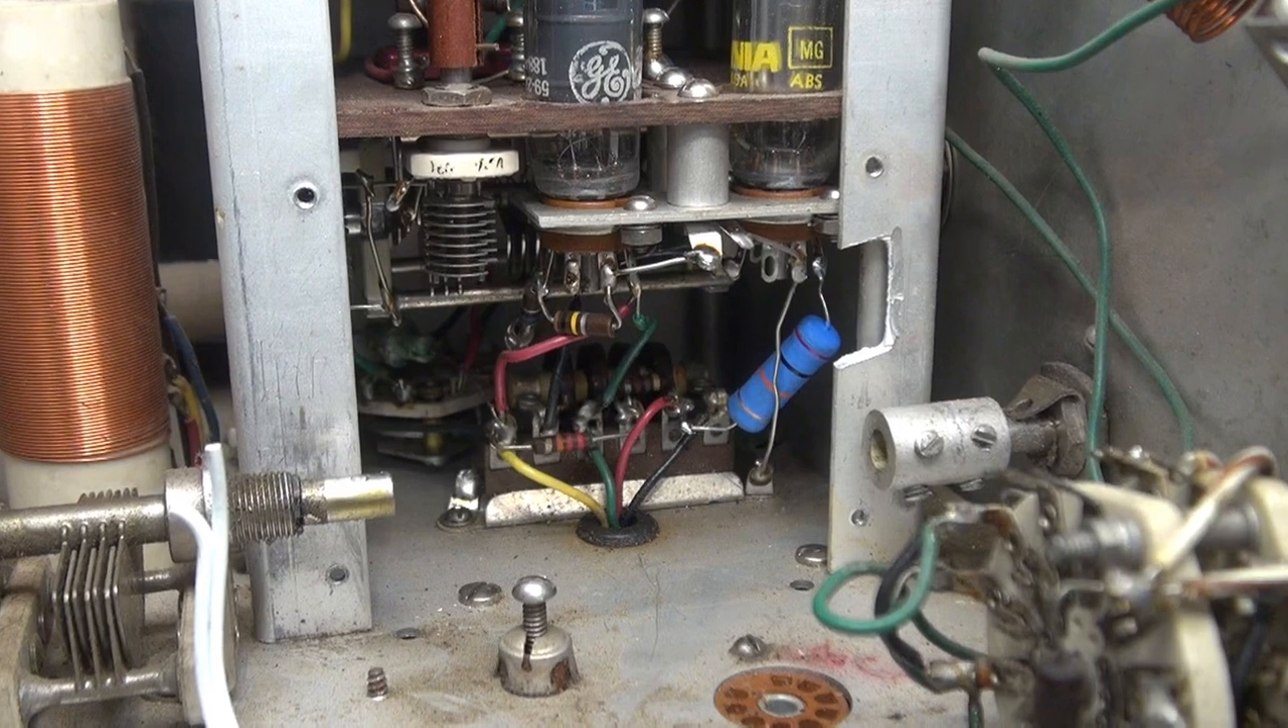All right, there is the new 20k resistor installed.